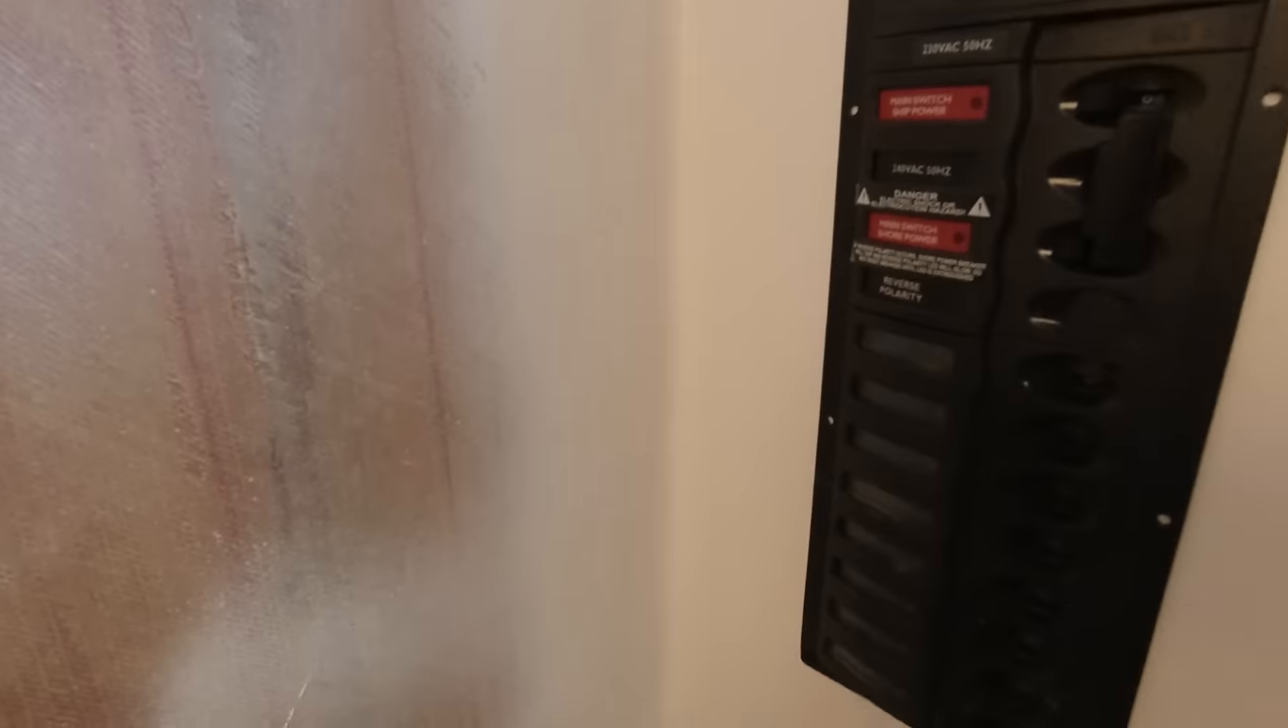And tomorrow I've got uh Jimmy our Marine electrician coming in to install all of my 230 volt stuff and I've installed the ac panel Over here on the wall.